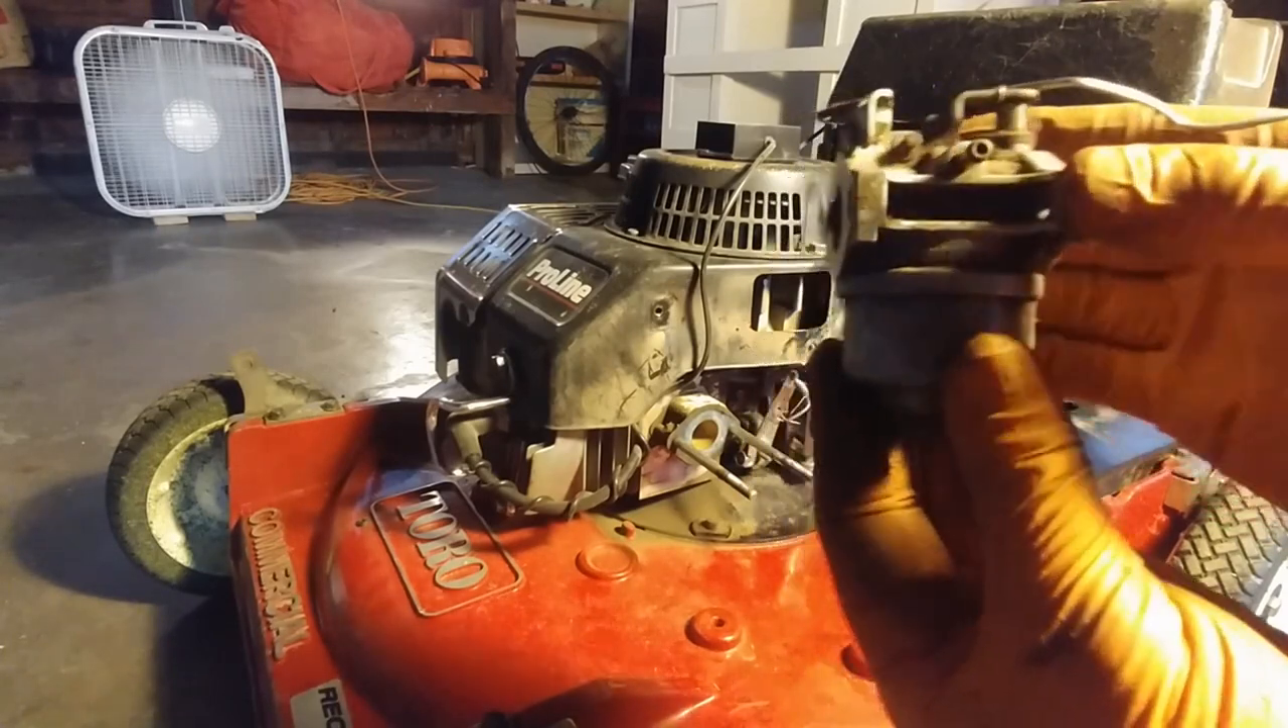And, uh, yeah, oh, well, um, well, now we have the carburetor off, so, that's good.